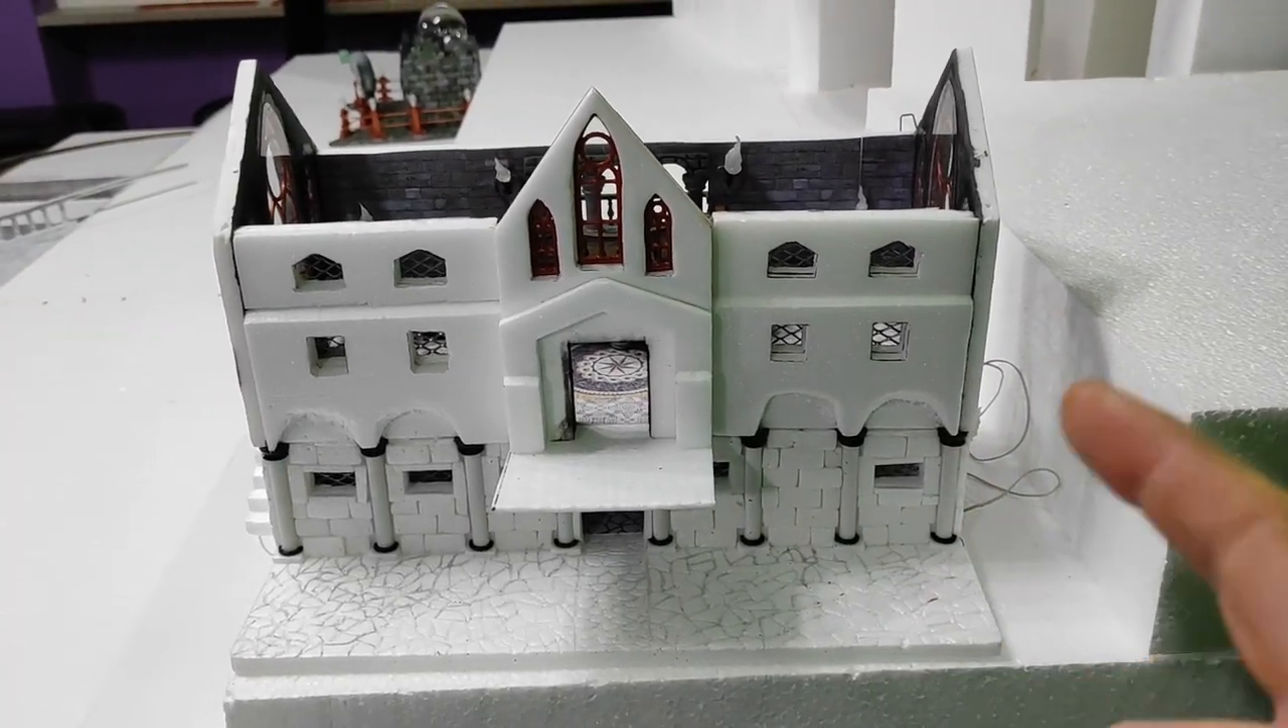And The Mysterious Building It's Complete Guys Yes The Roof Is Still Missing.